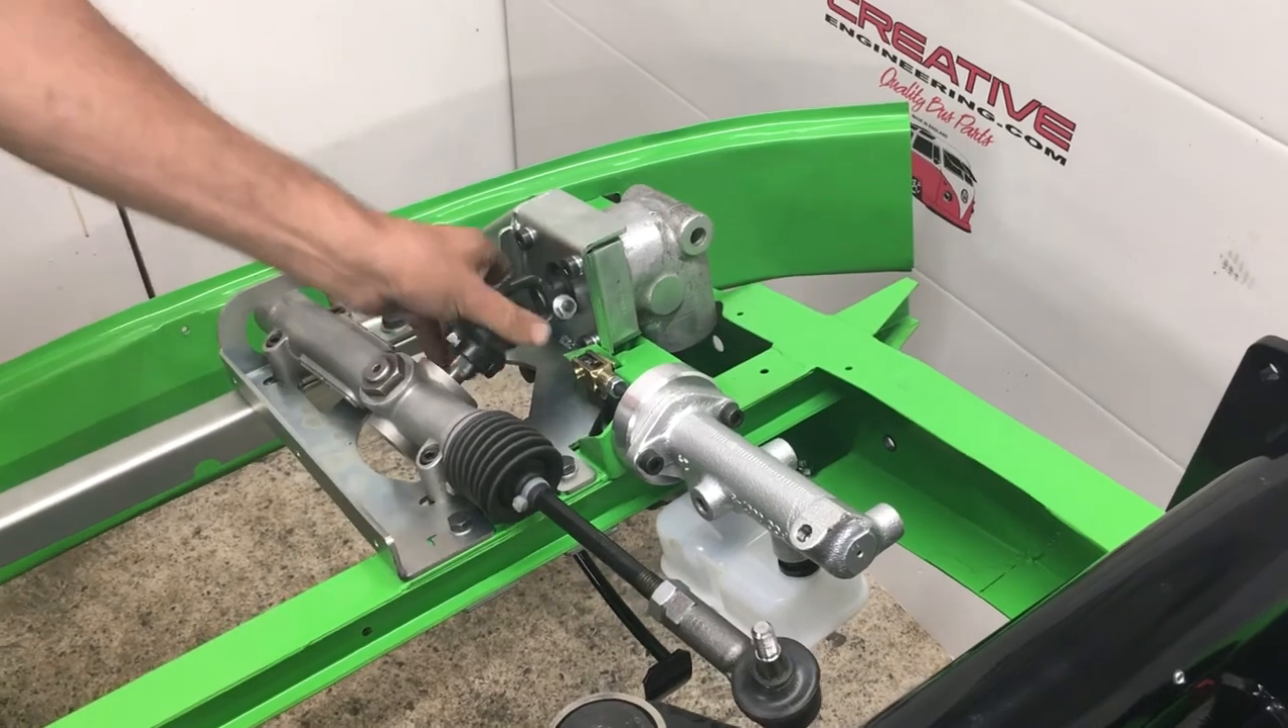There we go job done so now we've got a complete rack system bolted down.